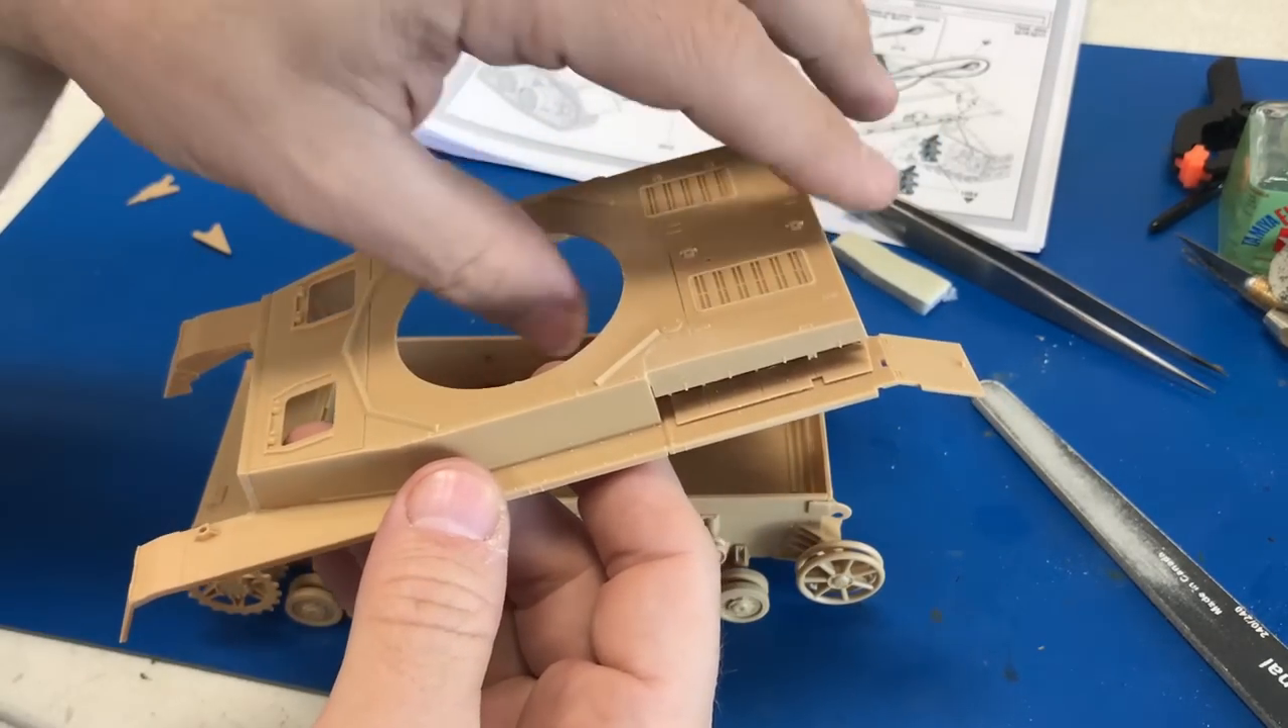We will come back and show you how it fits onto the lower hull. So we have the upper part of the hull put together here.